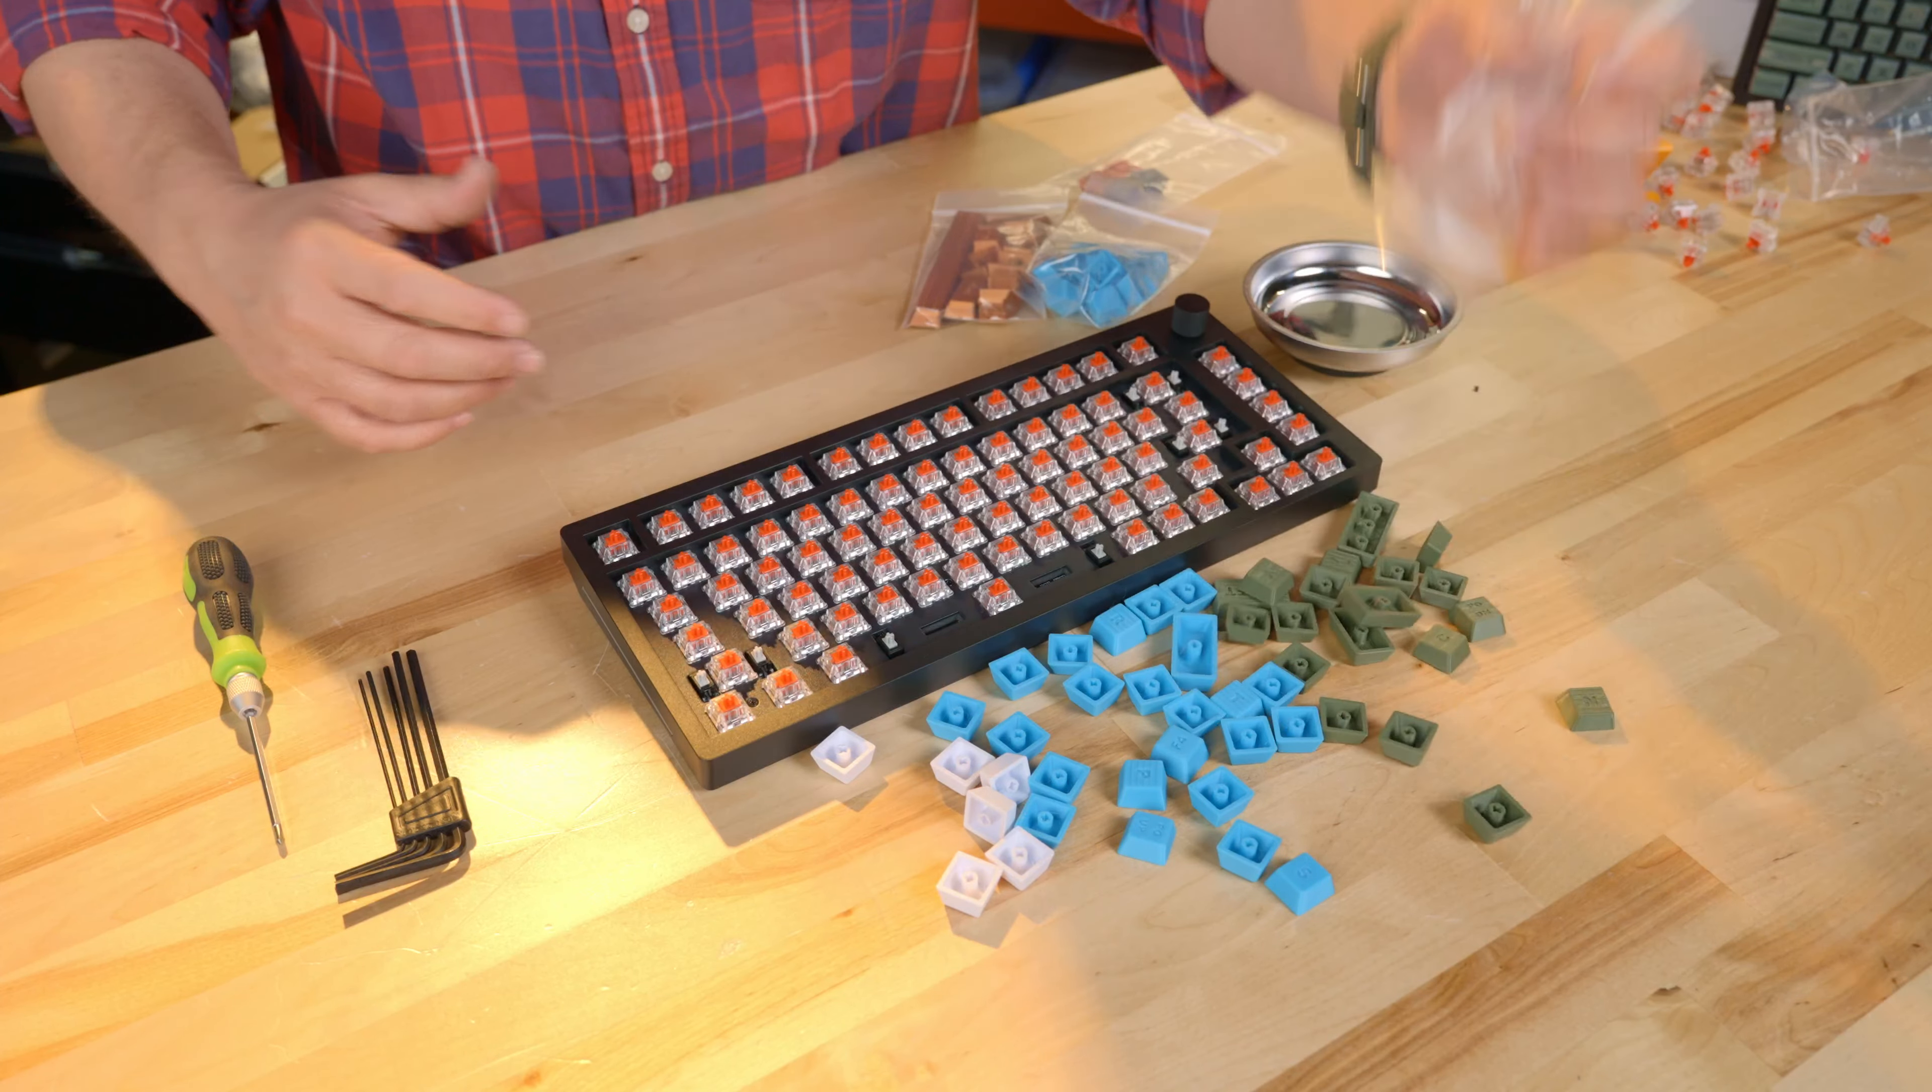We are all completed and the switches are all in.